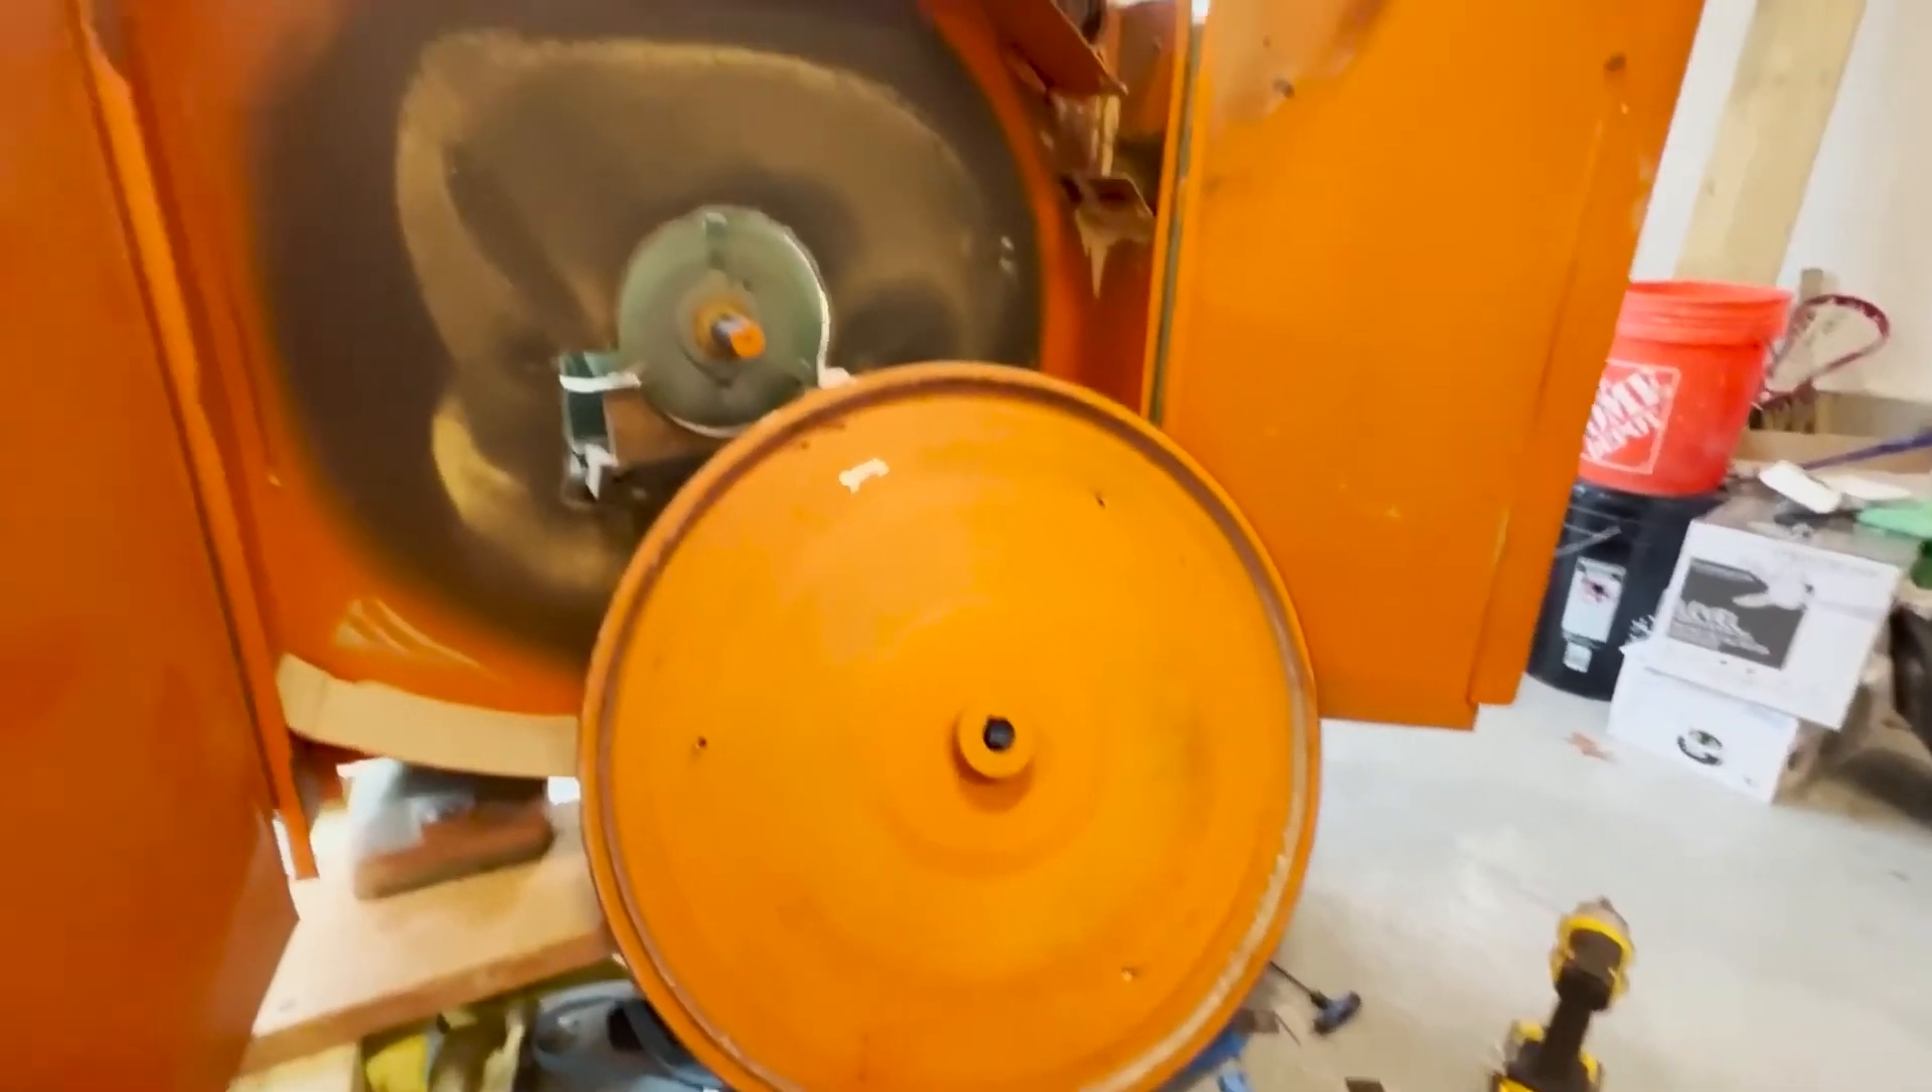The wheel came off, no problem.